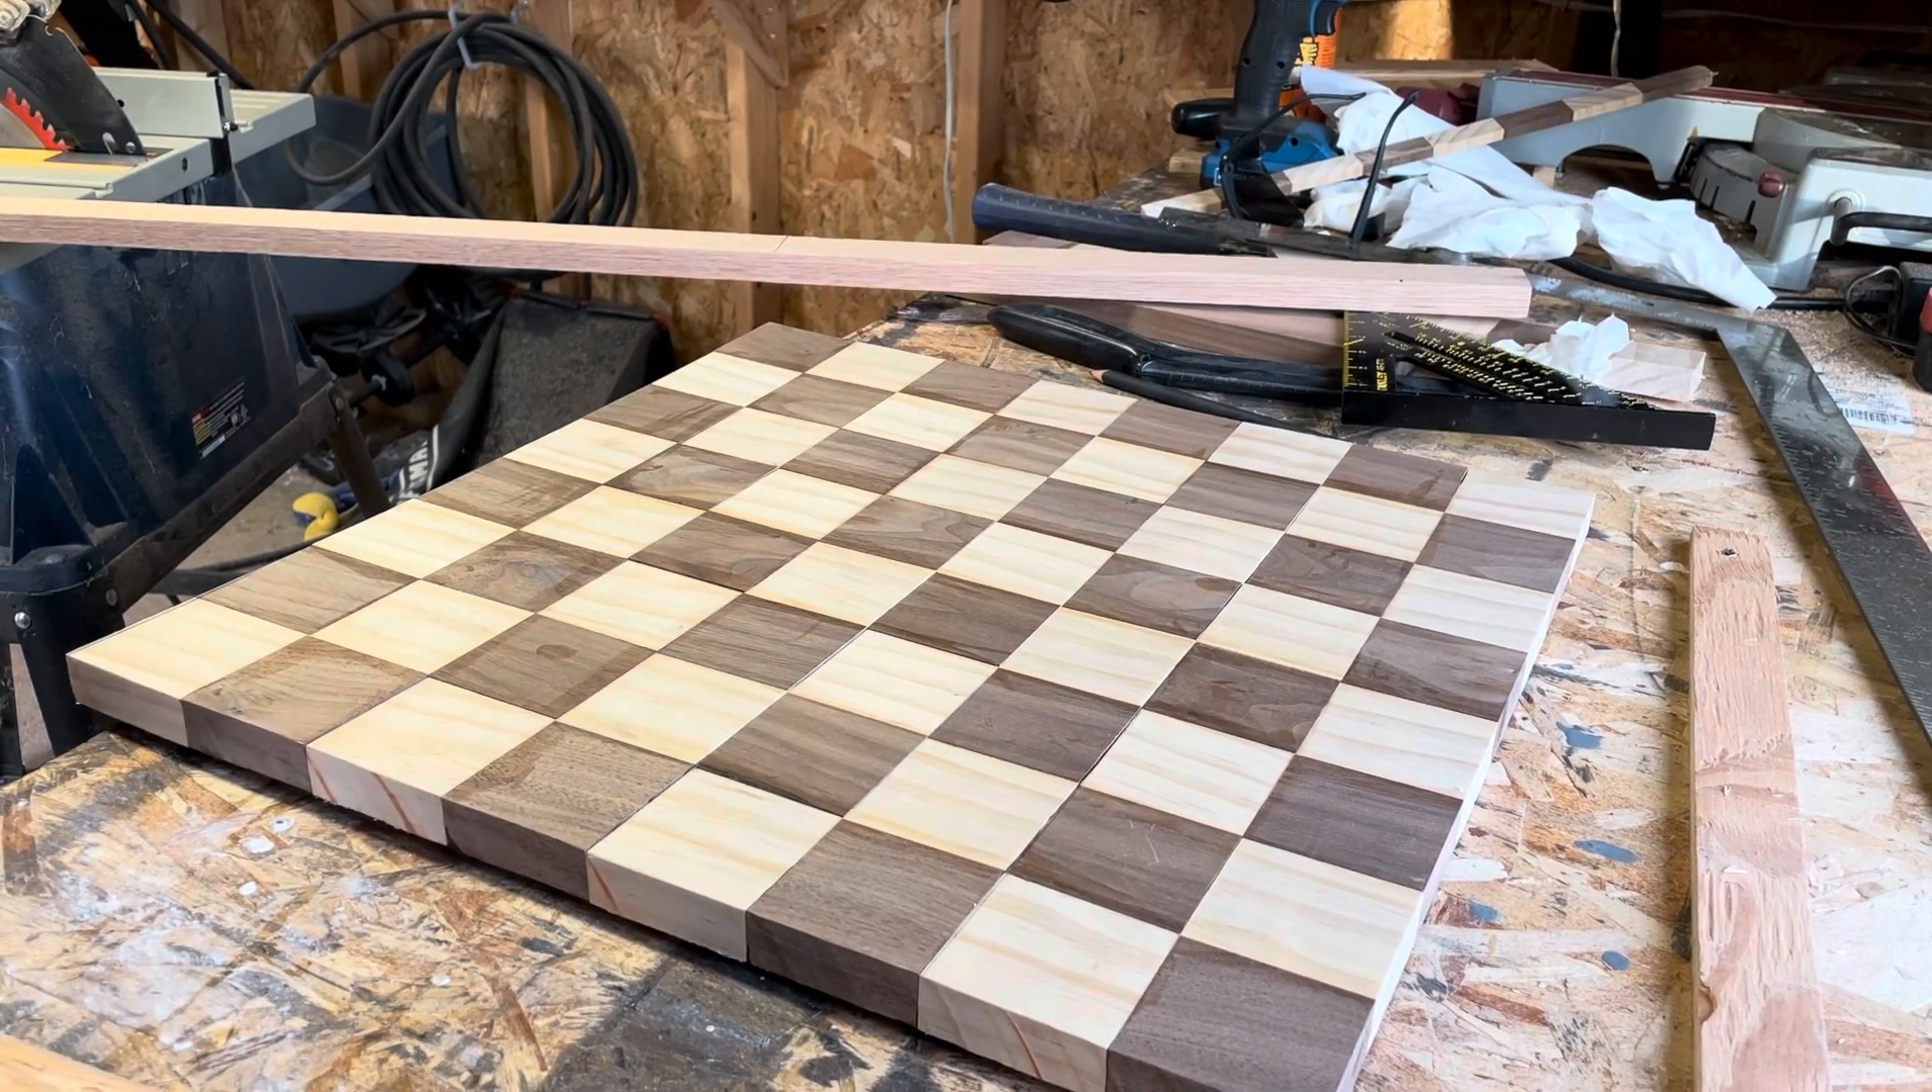We got everything glued together. Now, we took the clamps off.